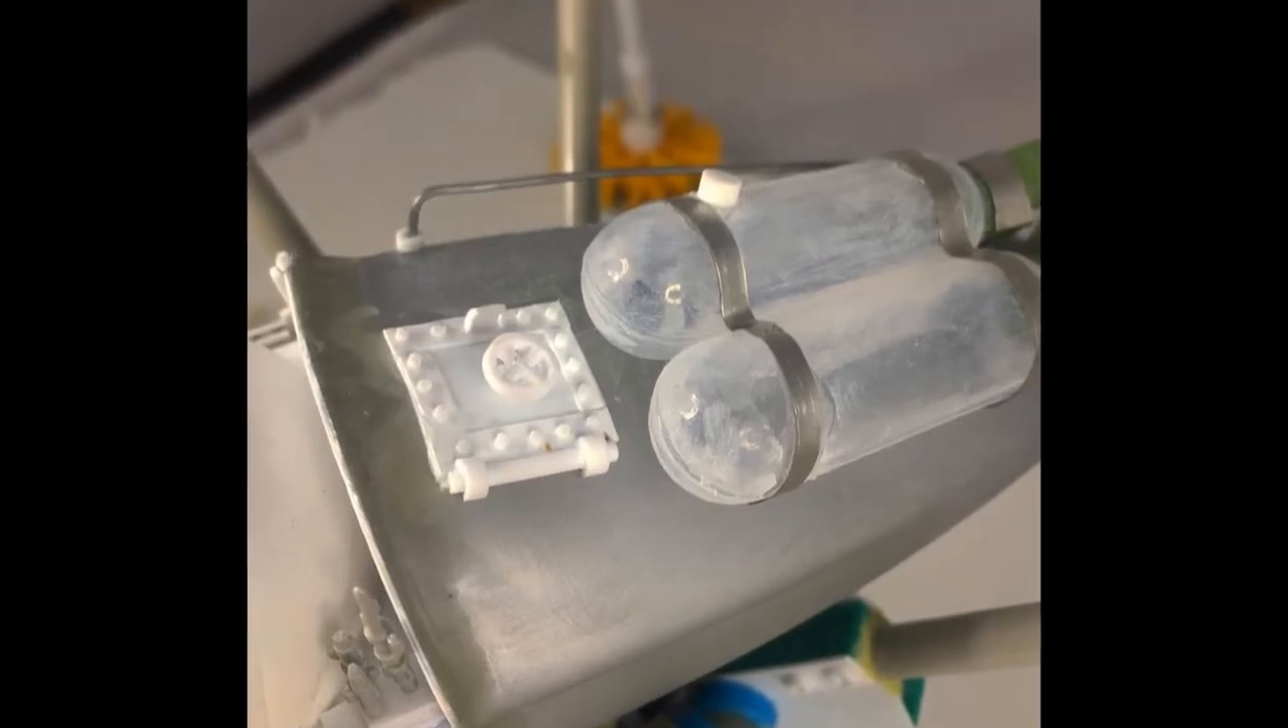For some final detail on the body of the walker, I made a hatch out of all manner of pieces of plasticard.